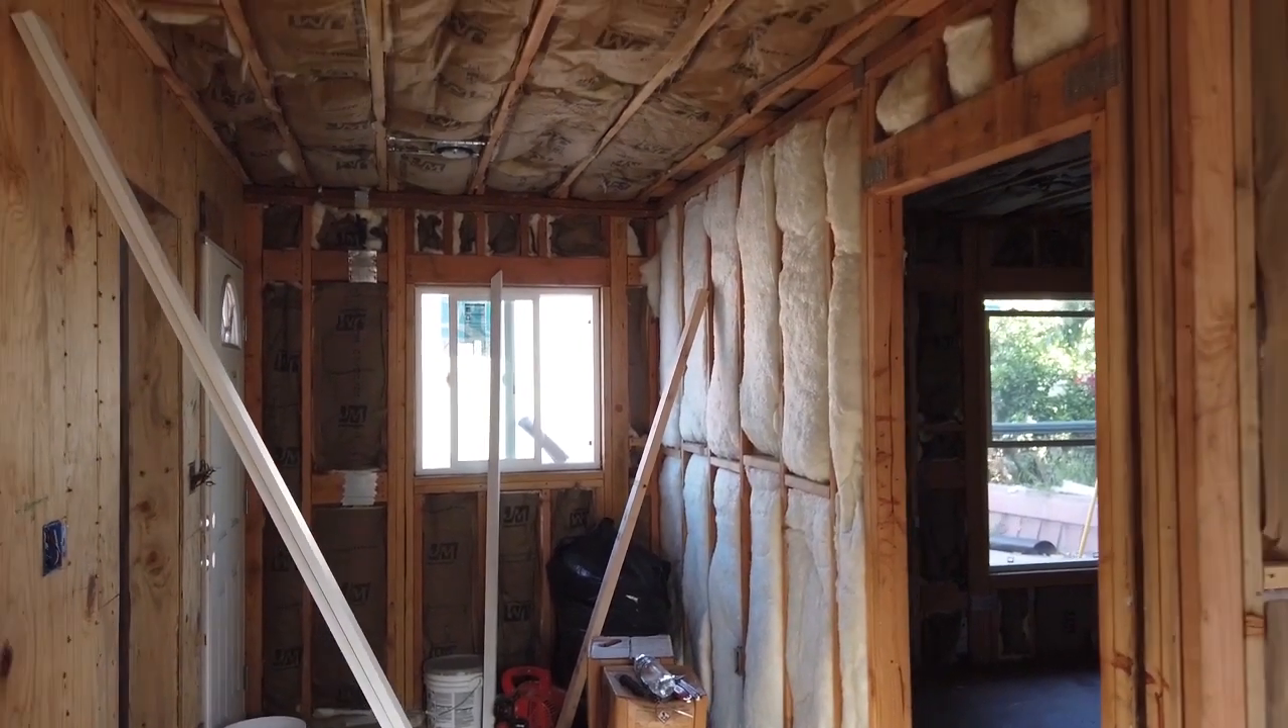And now when I came back, all the framing is done.